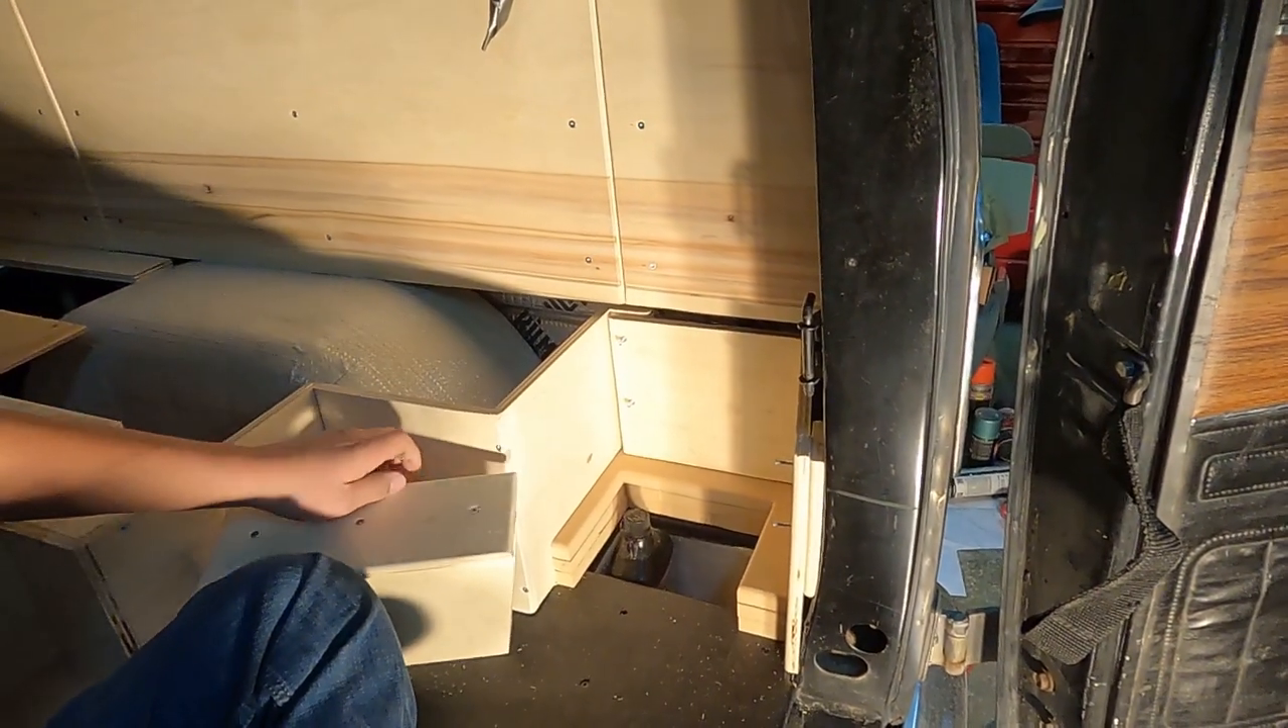The right rear storage compartment is now all framed out.